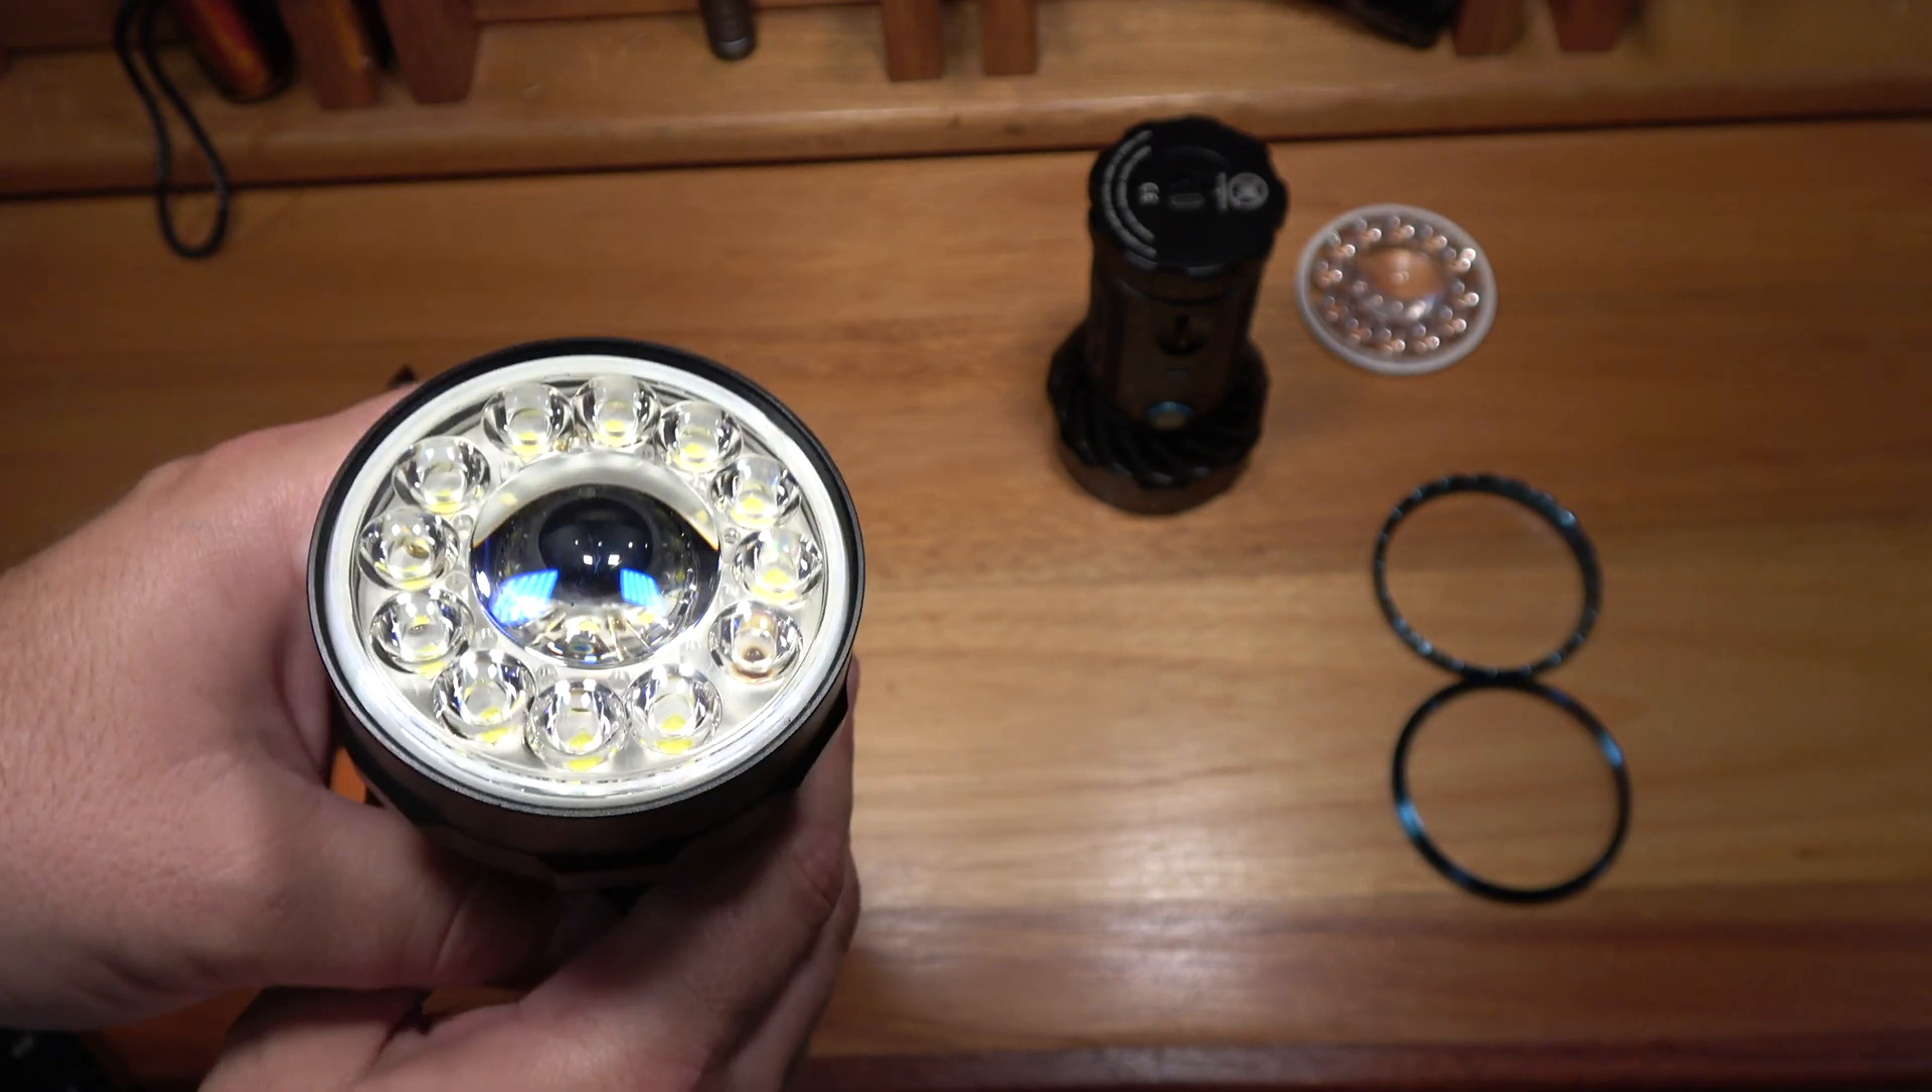There is some methods to get it off but we managed to get the bezels off.